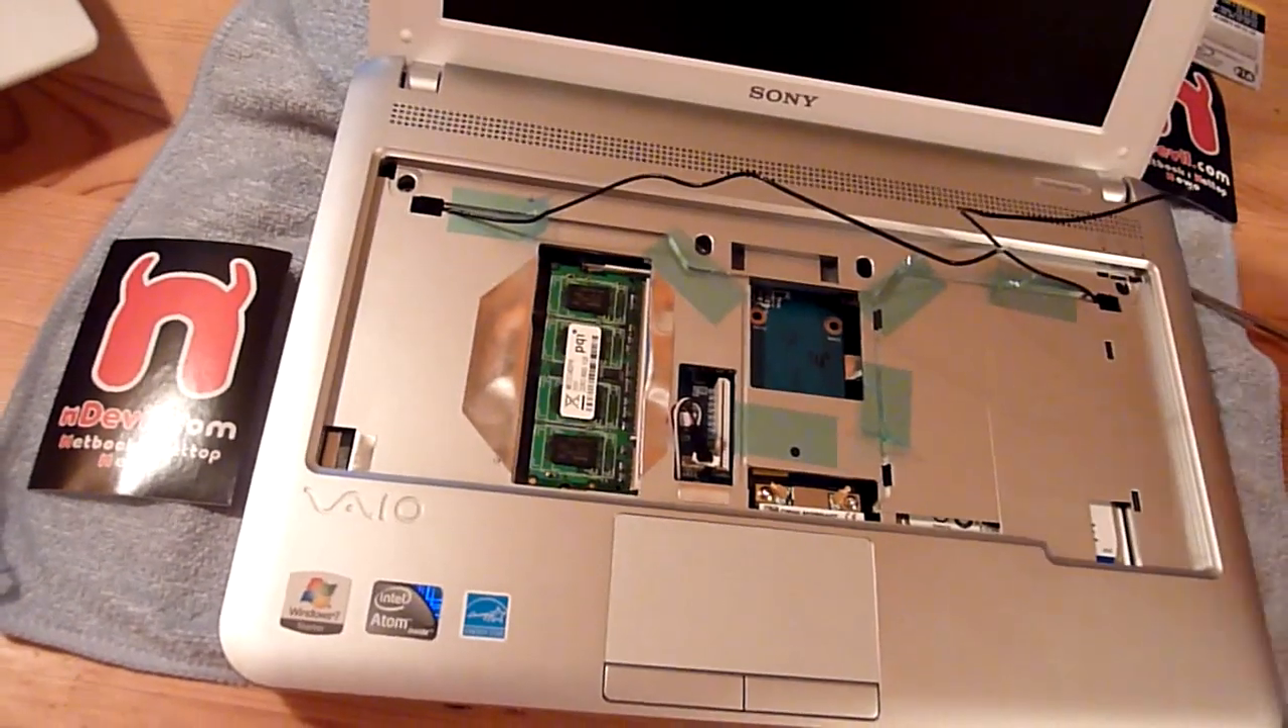And as you can see here we already have the RAM here.